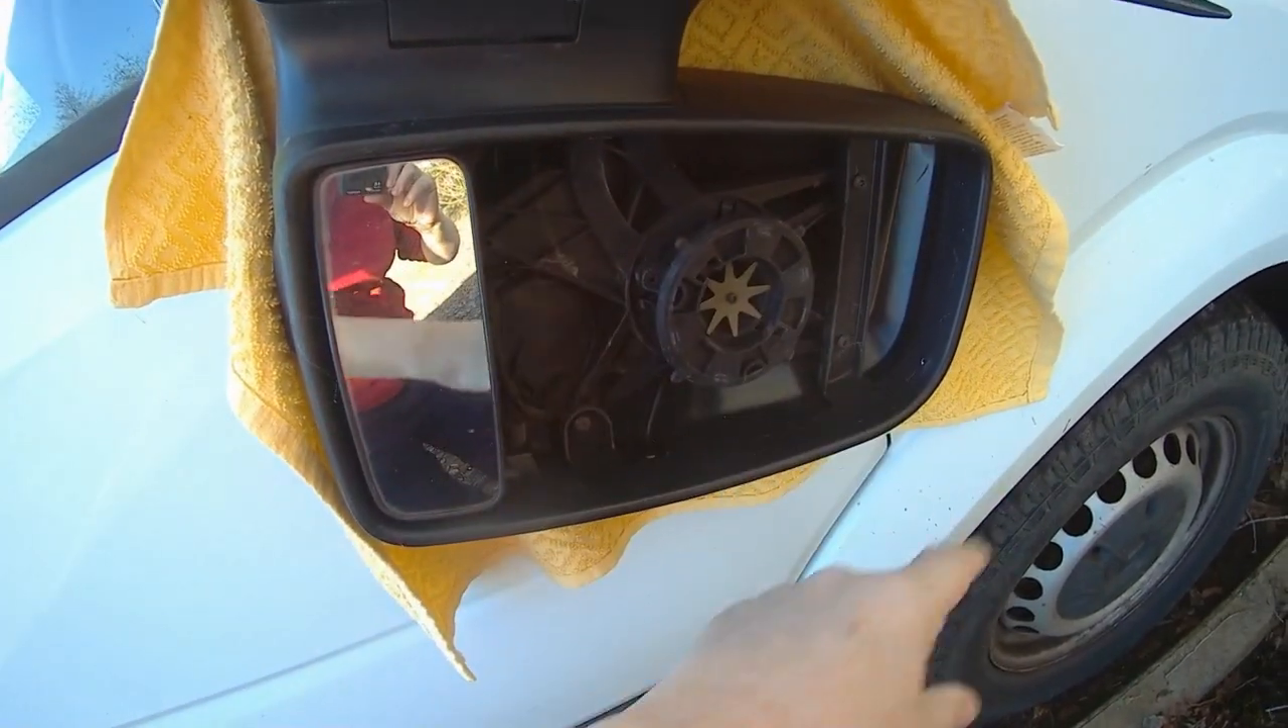Now, I've taken off the, uh, the glass from the mirror.